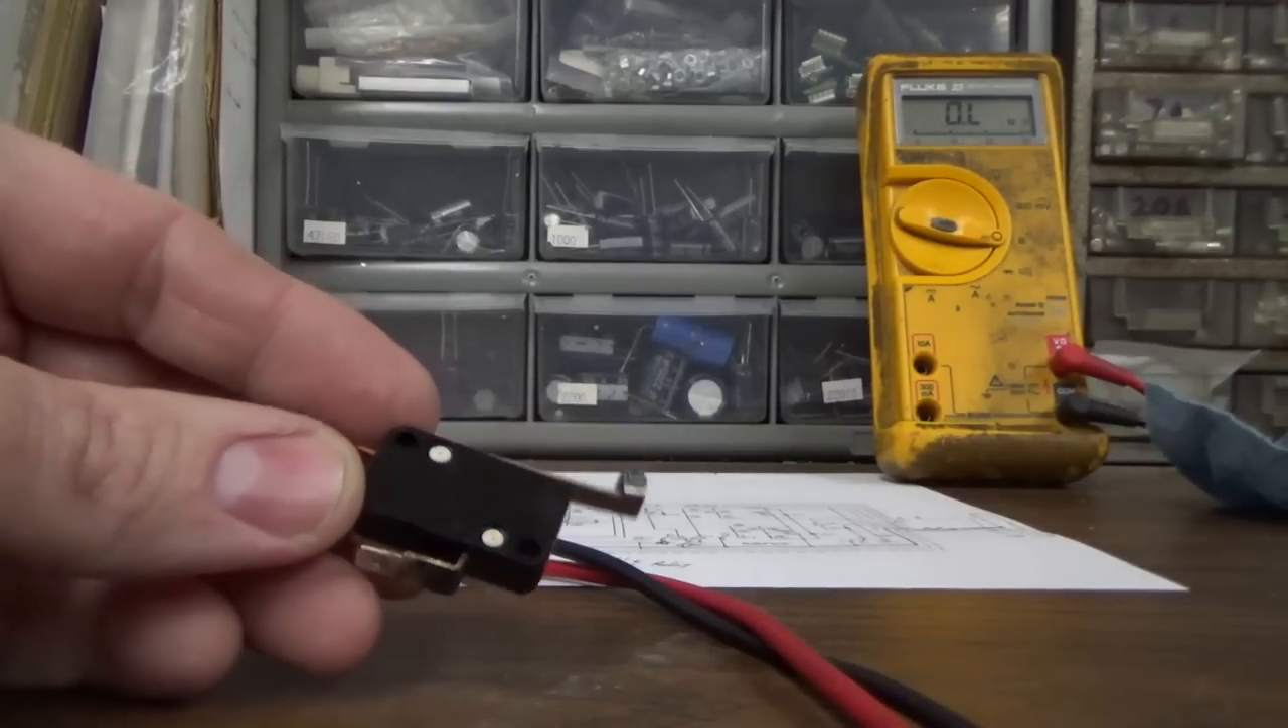Okay, so I have removed the offending switch.